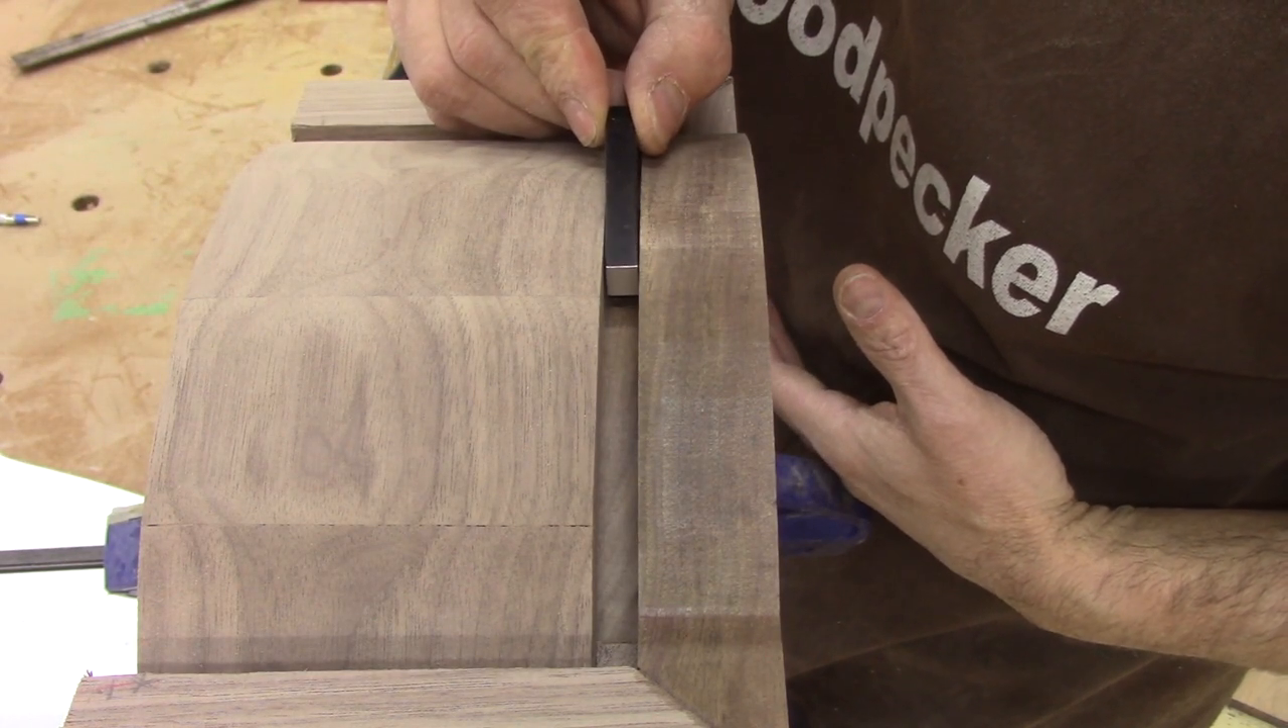I need to push the molding forward. But doing that leaves me with a gap here.